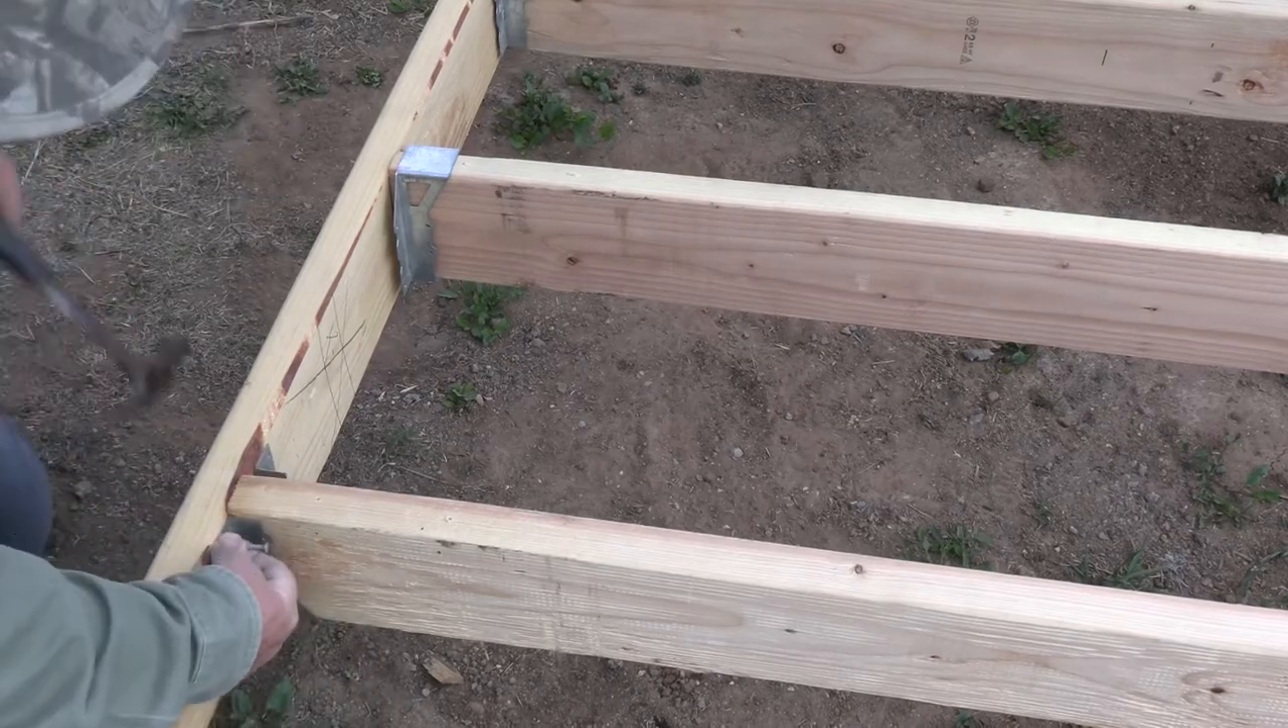I'm installing the joist hangers and then I will be putting the floor decking on.